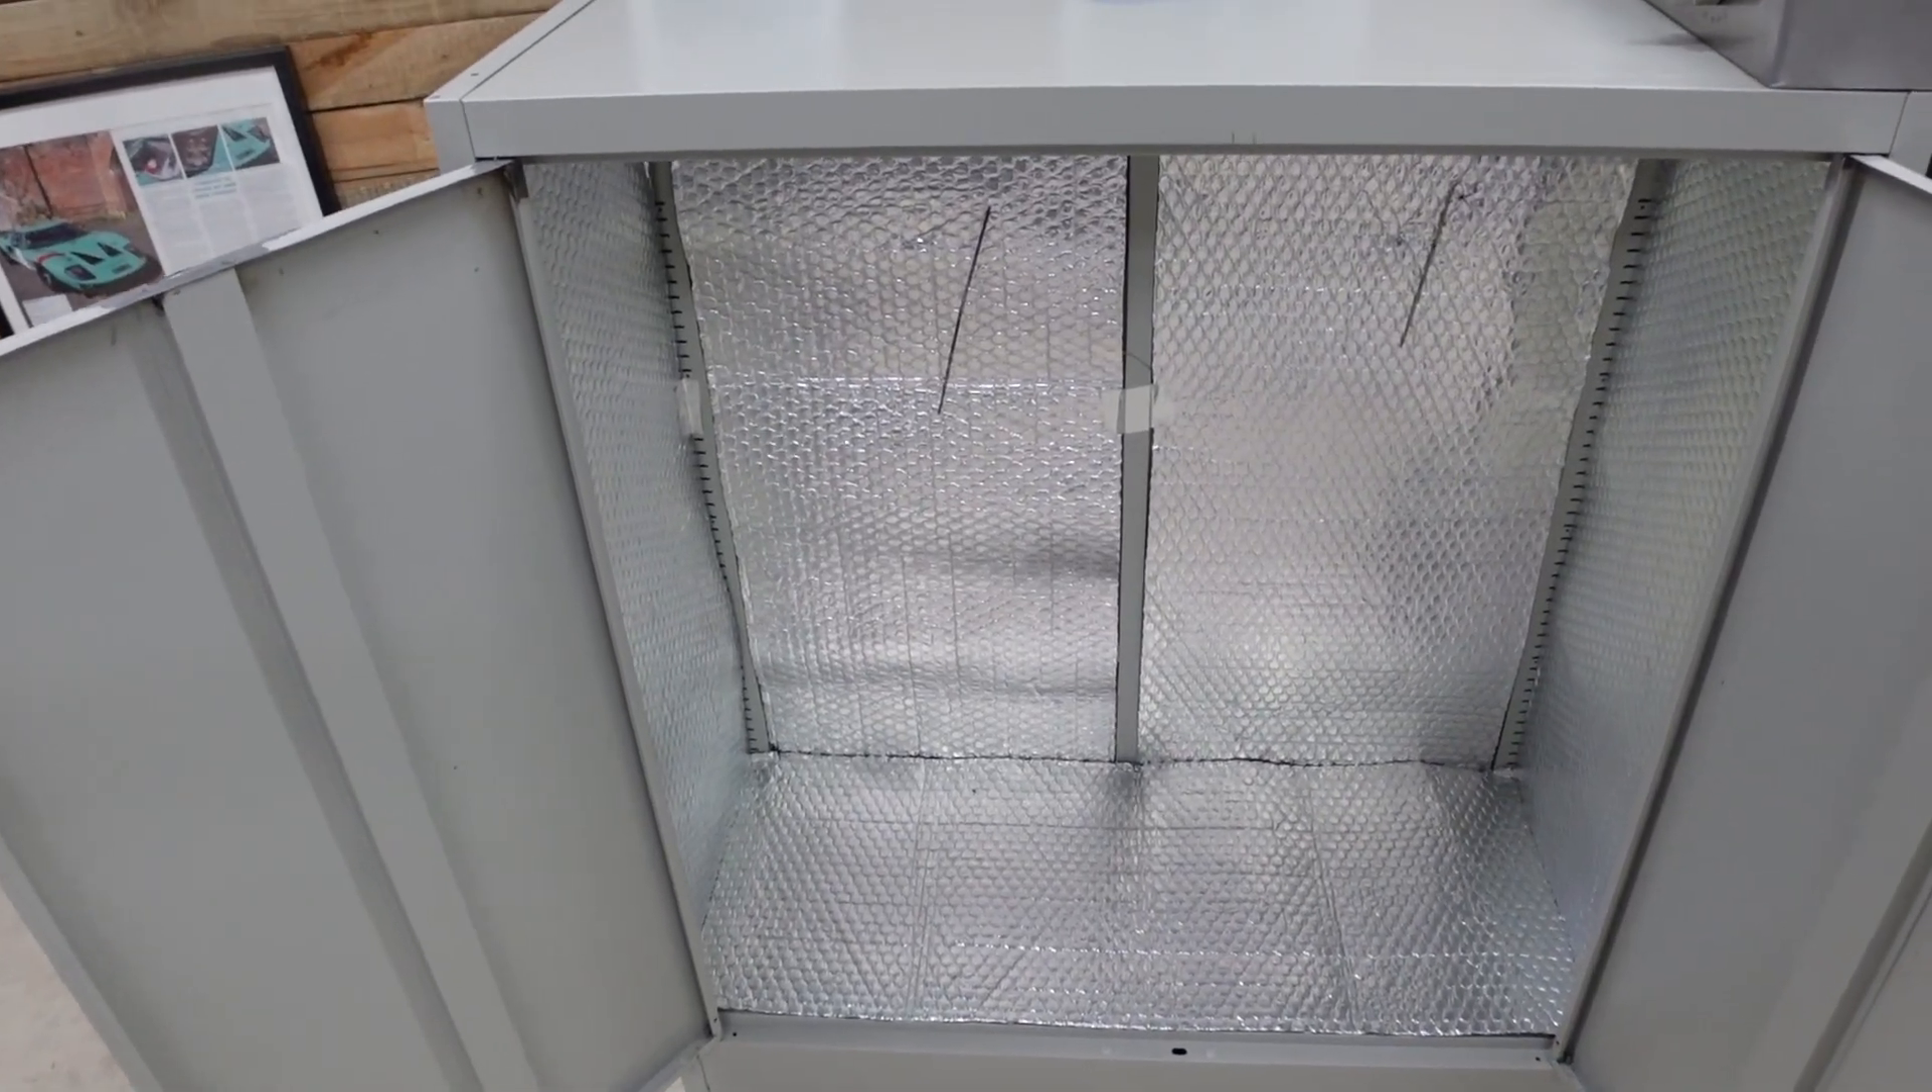I've not done the doors yet obviously as you can see.